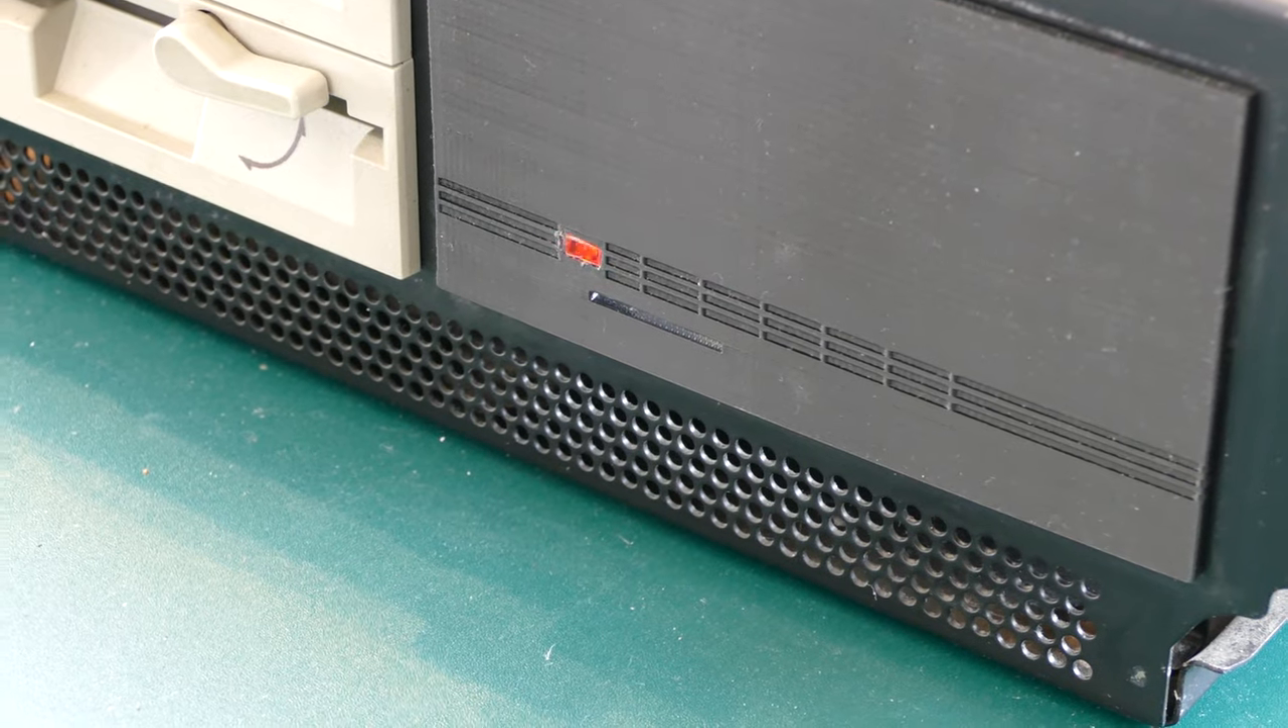I also 3D printed a blank plate that looks like a hard drive, and I connected an LED to it to complete the illusion.